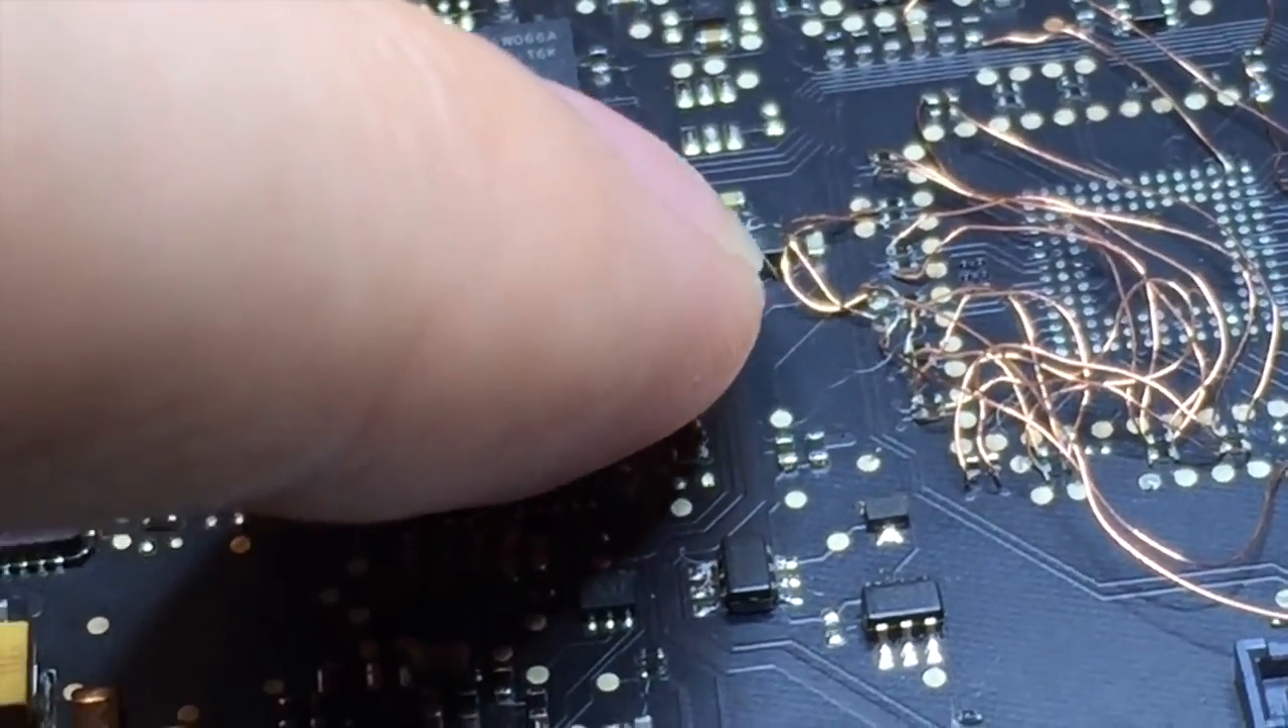So, if we go ahead and take a look at the point on the board where the G-Mux chip is supposed to be, you can see that I have soldered a ton of wires in its place.